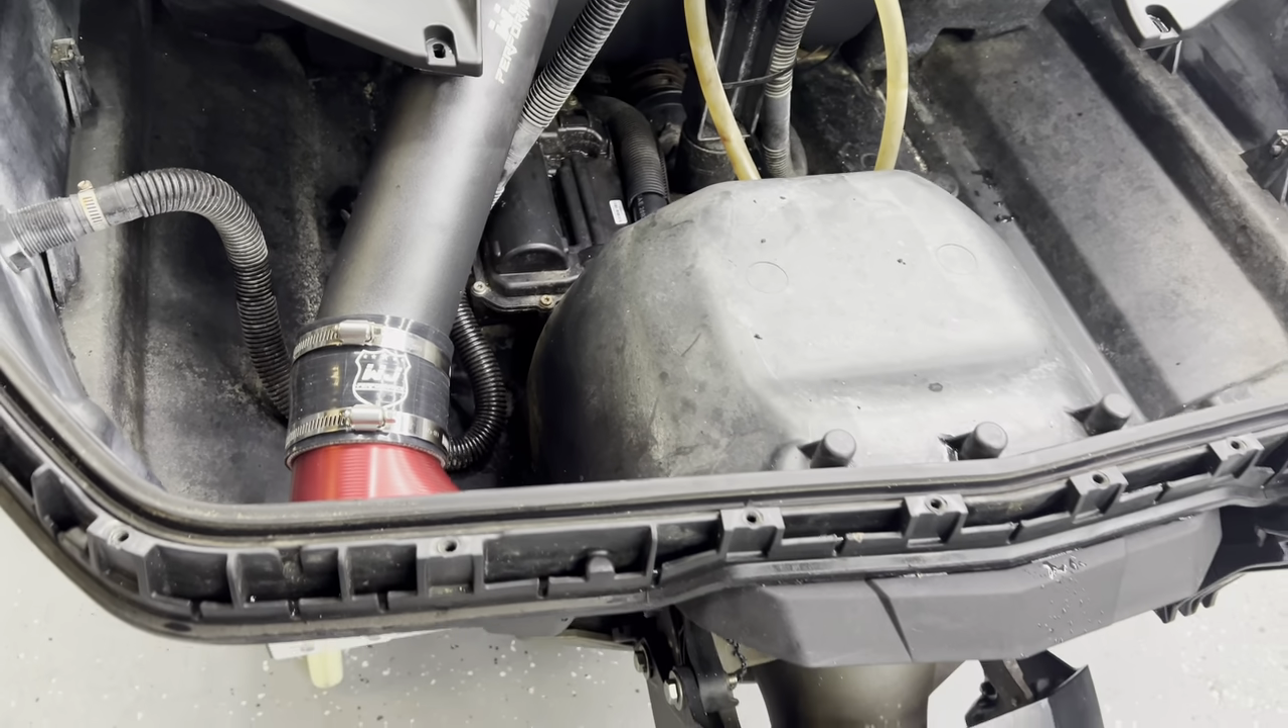Got your clamps on. We're all good to go.